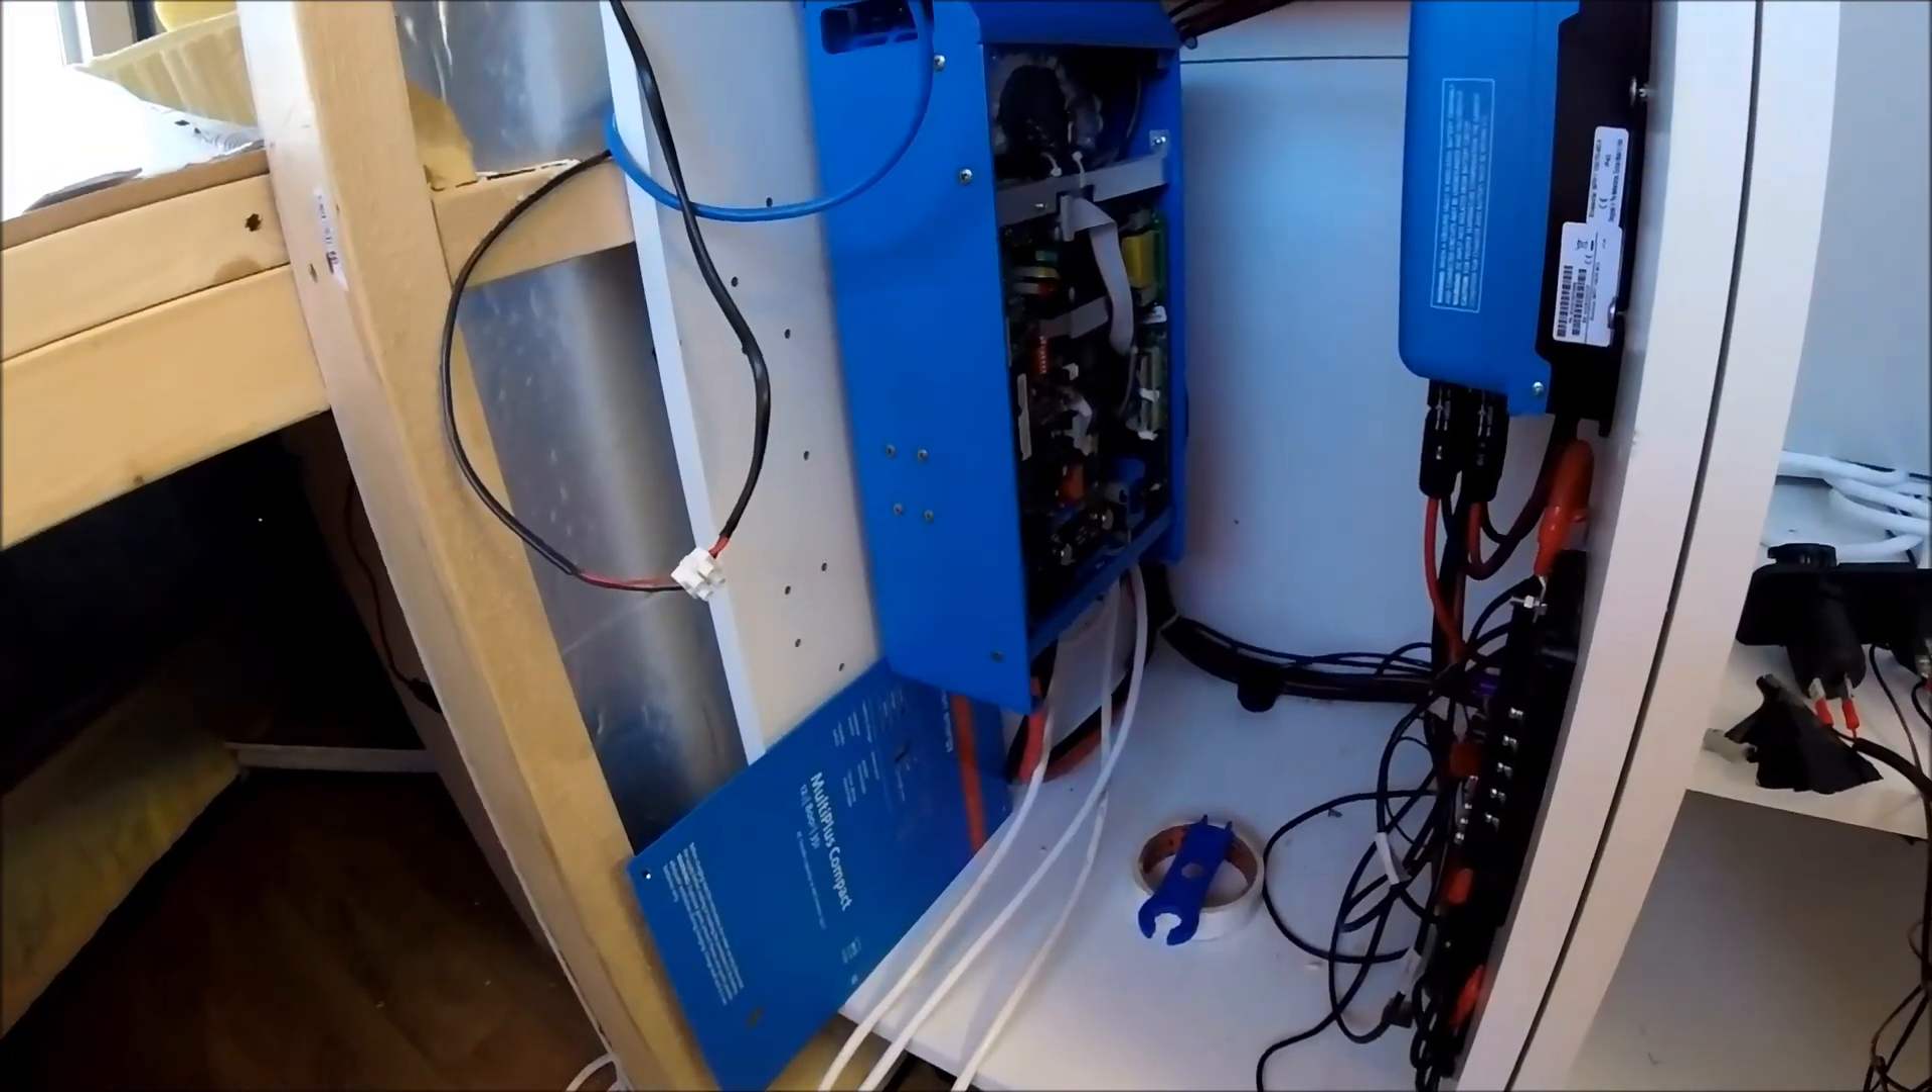As you can see I've got the Victron multi plus compact in there for the inverter and battery charger.